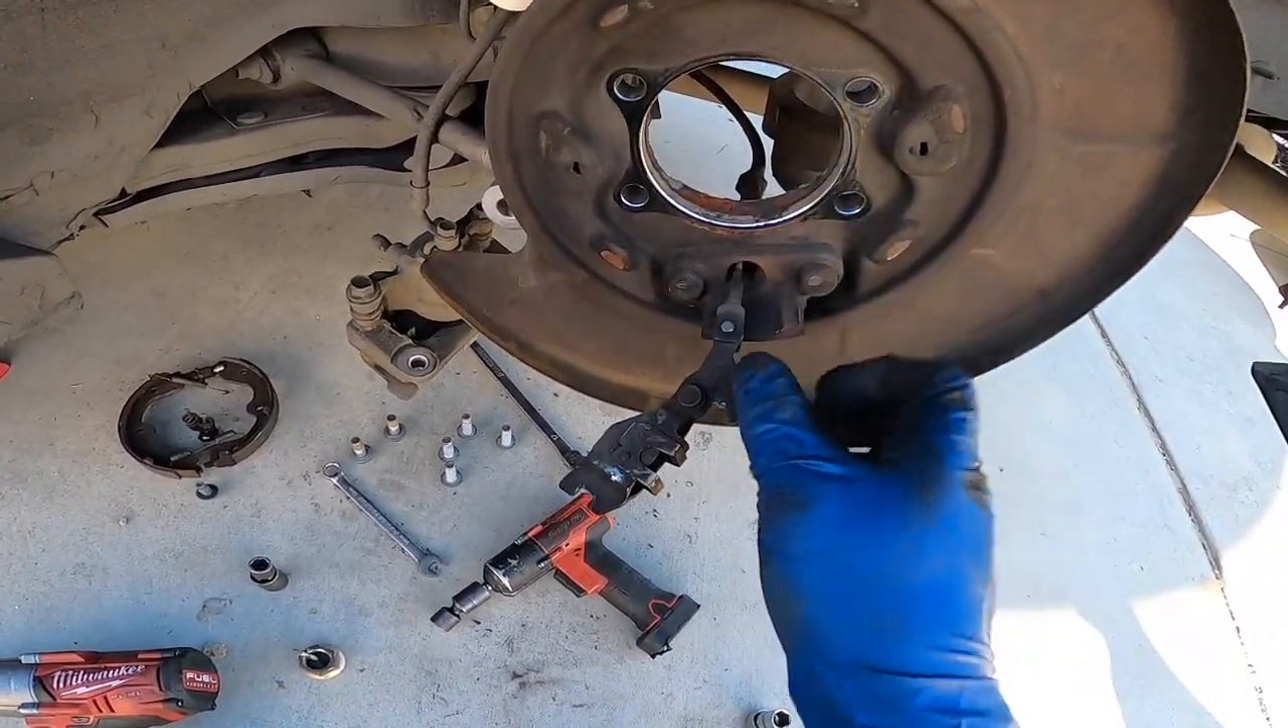All right so i got the brake shoes out.